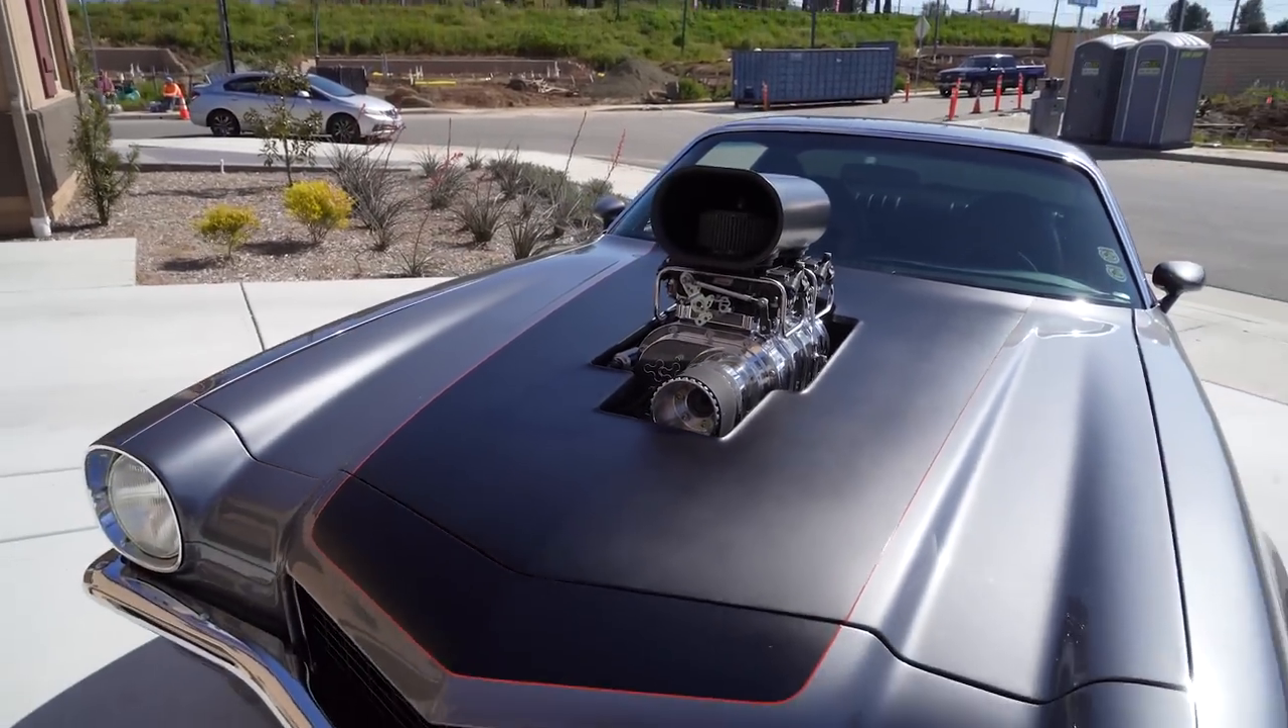You see that. Right. You see the damn blower sticking out.